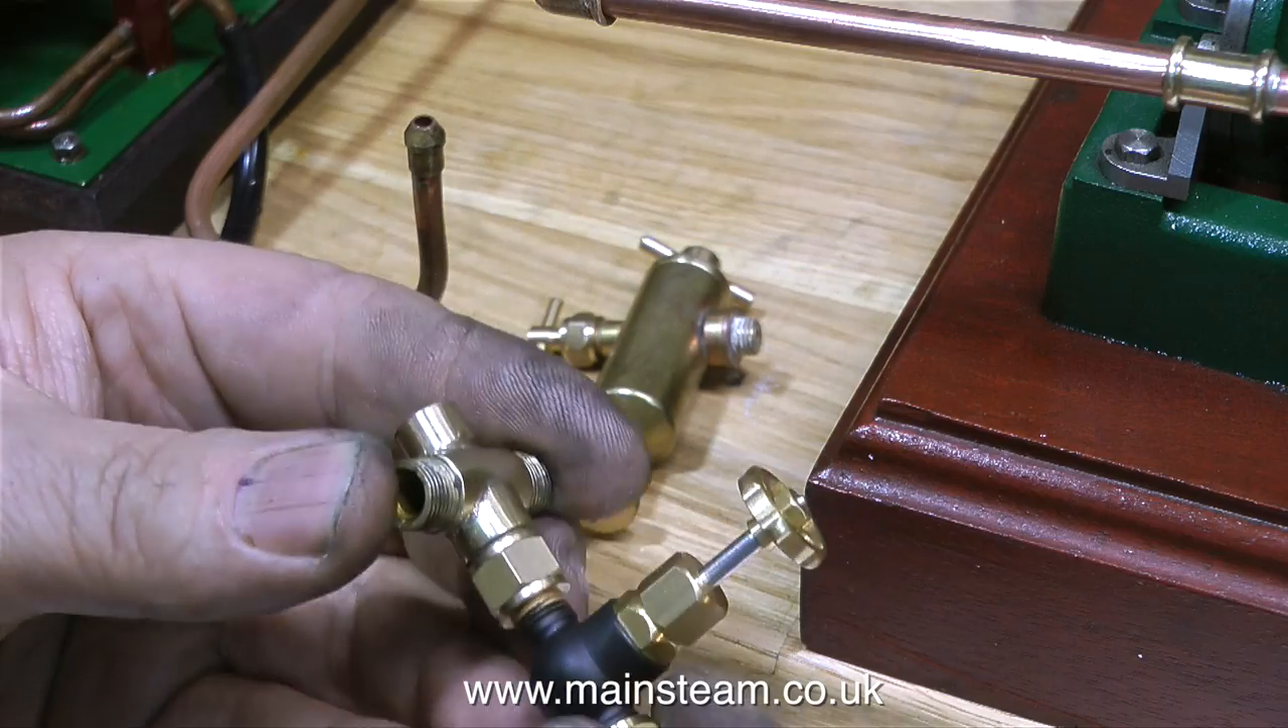This is the fitting on the inlet to the Twin Victoria and I've just removed it as you can see.